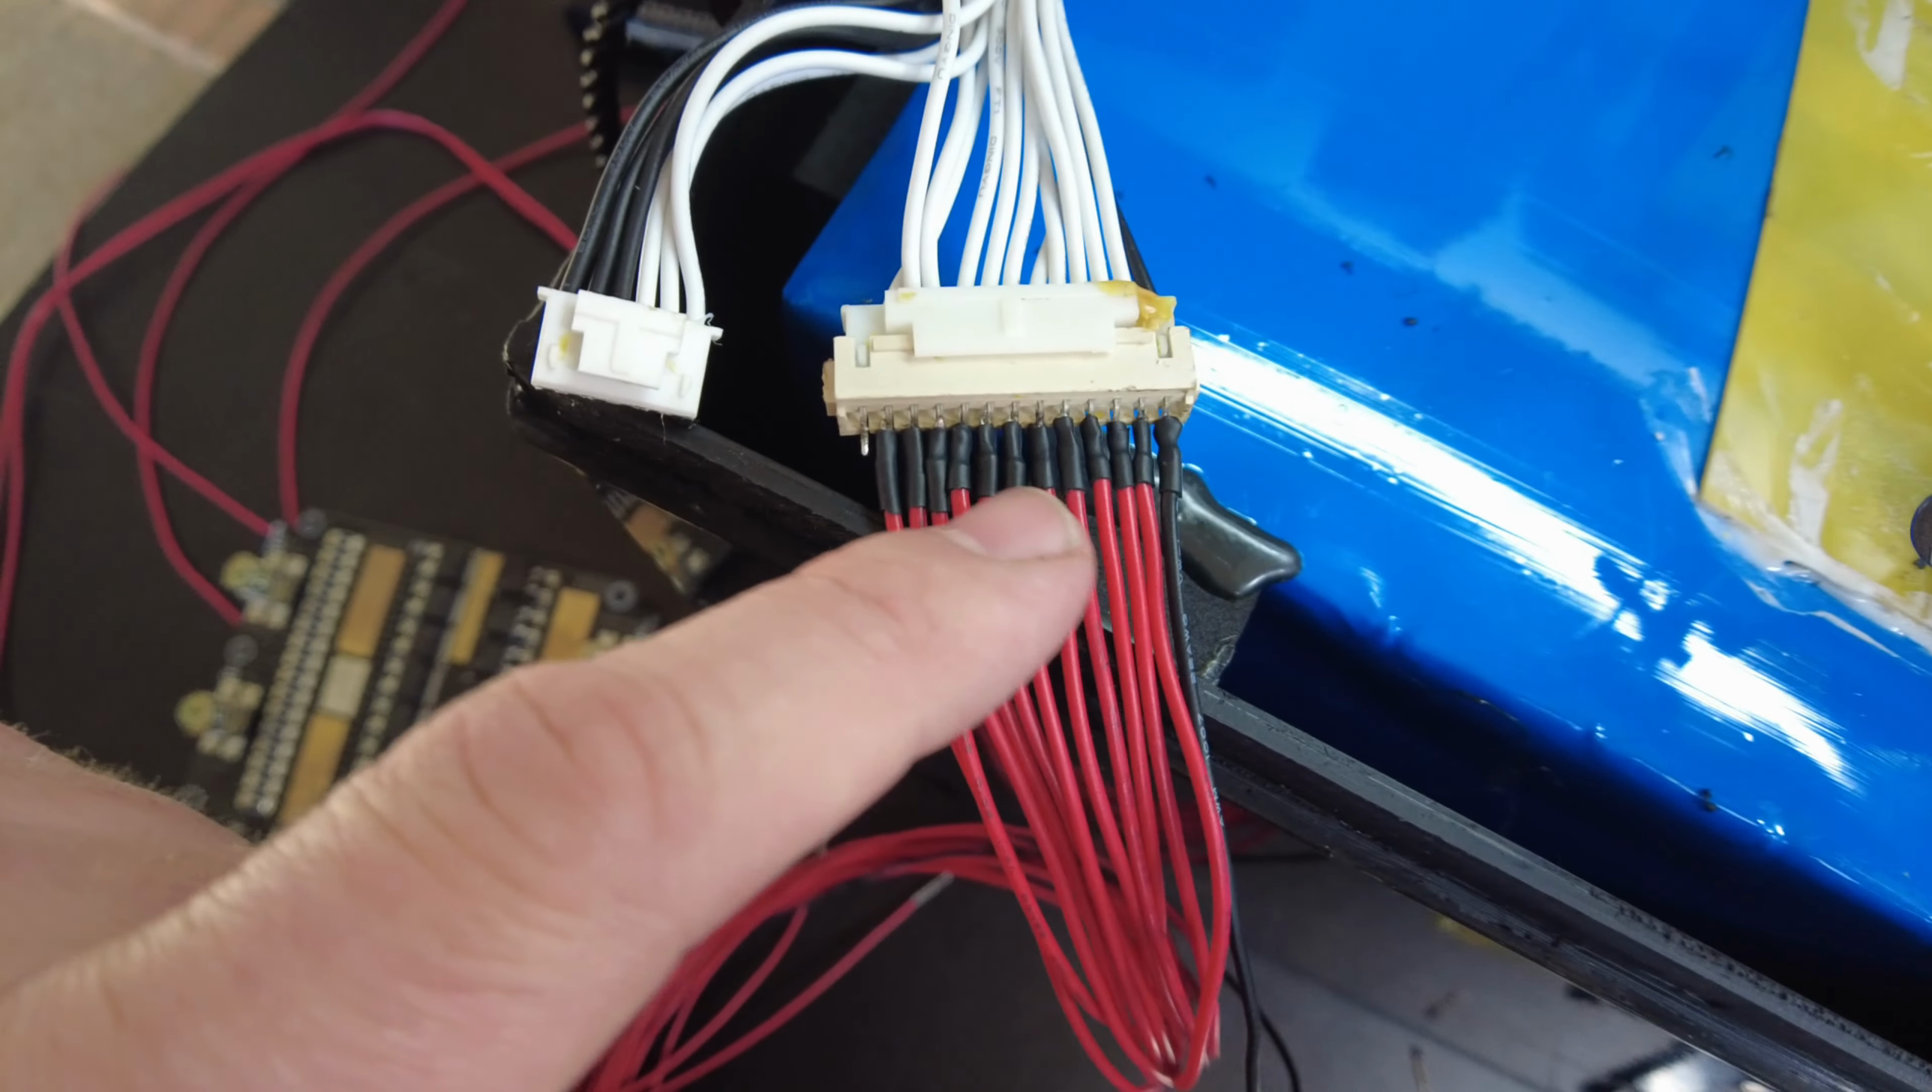I've got this one connector already soldered up, and I've got heat shrink all around it.